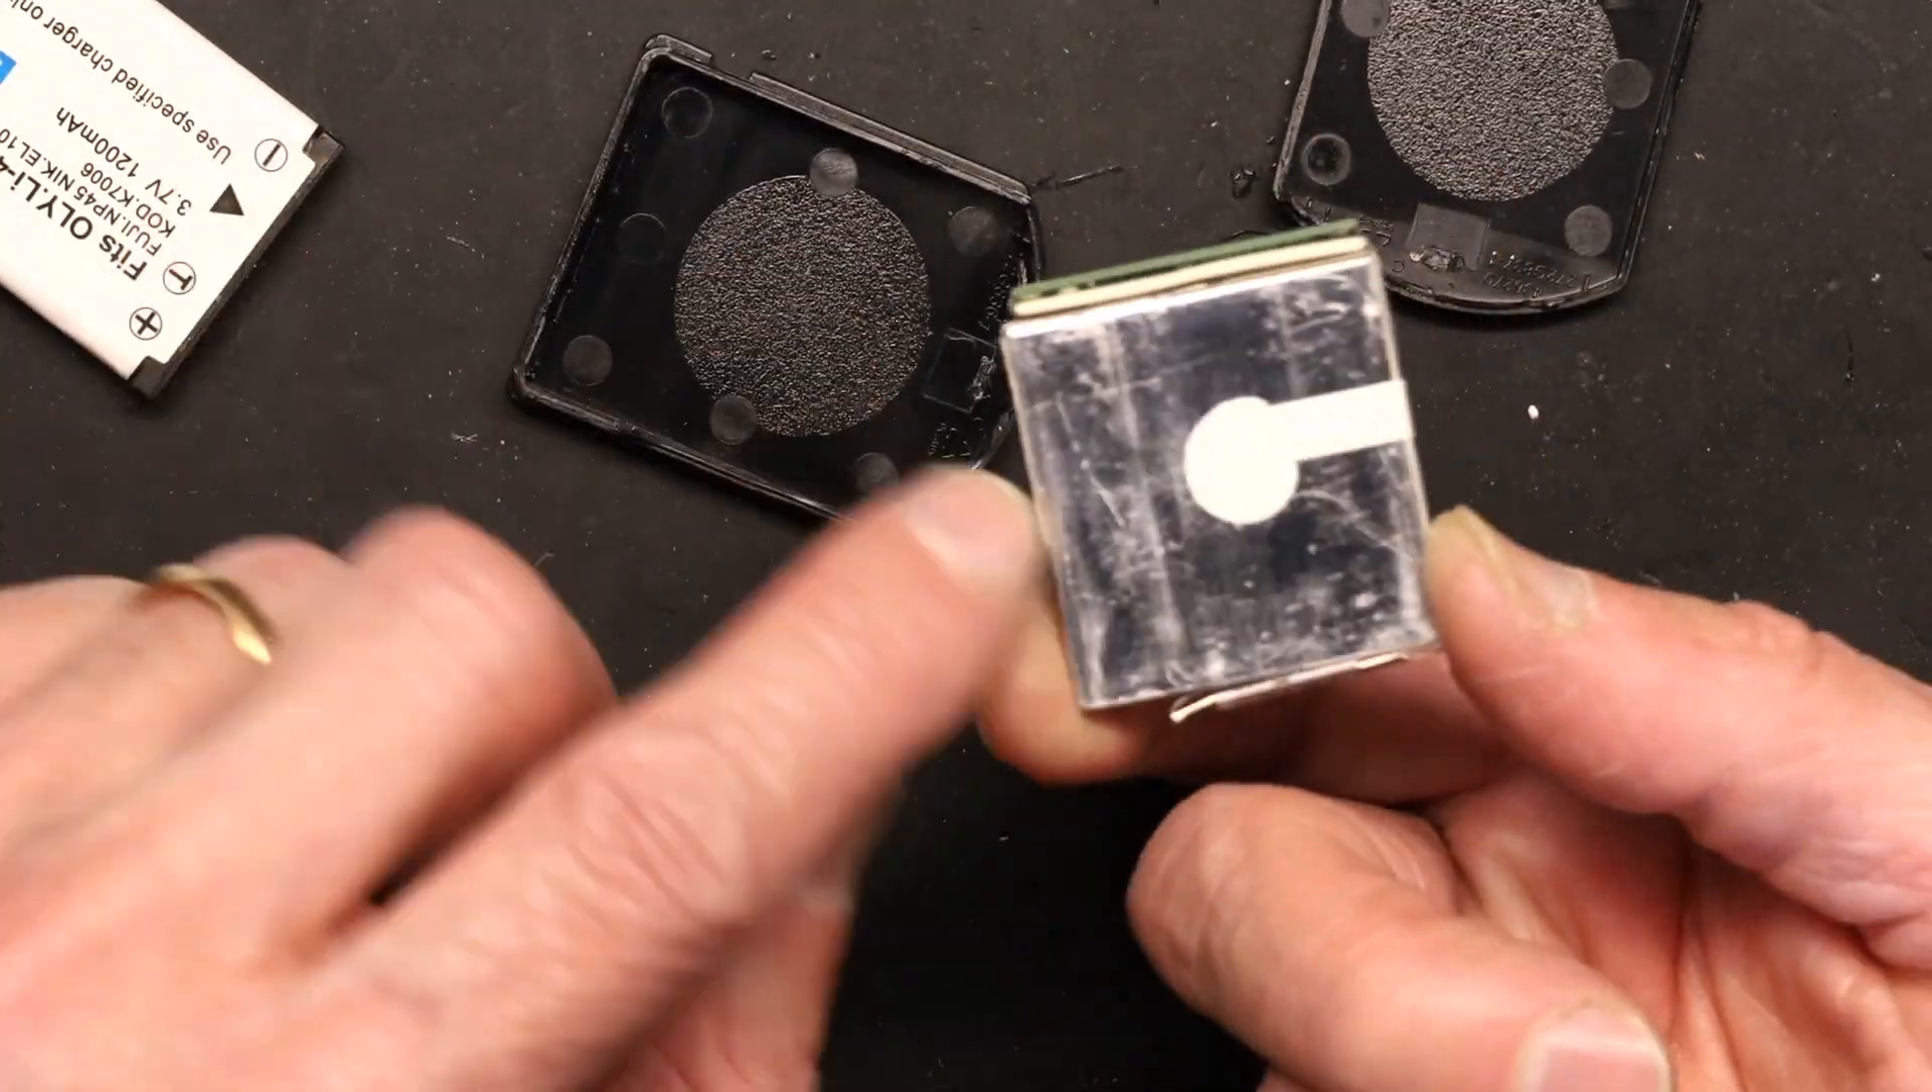Okay so the battery is separated.